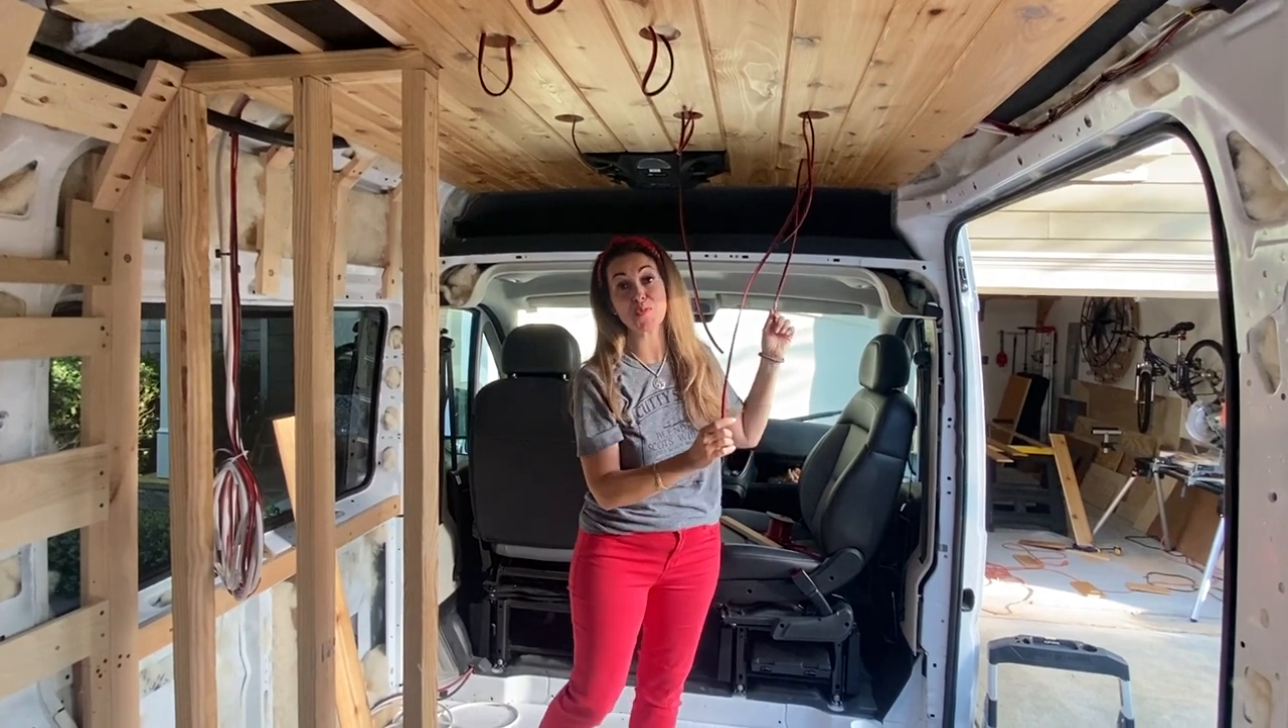We are done putting in the ceiling planks.